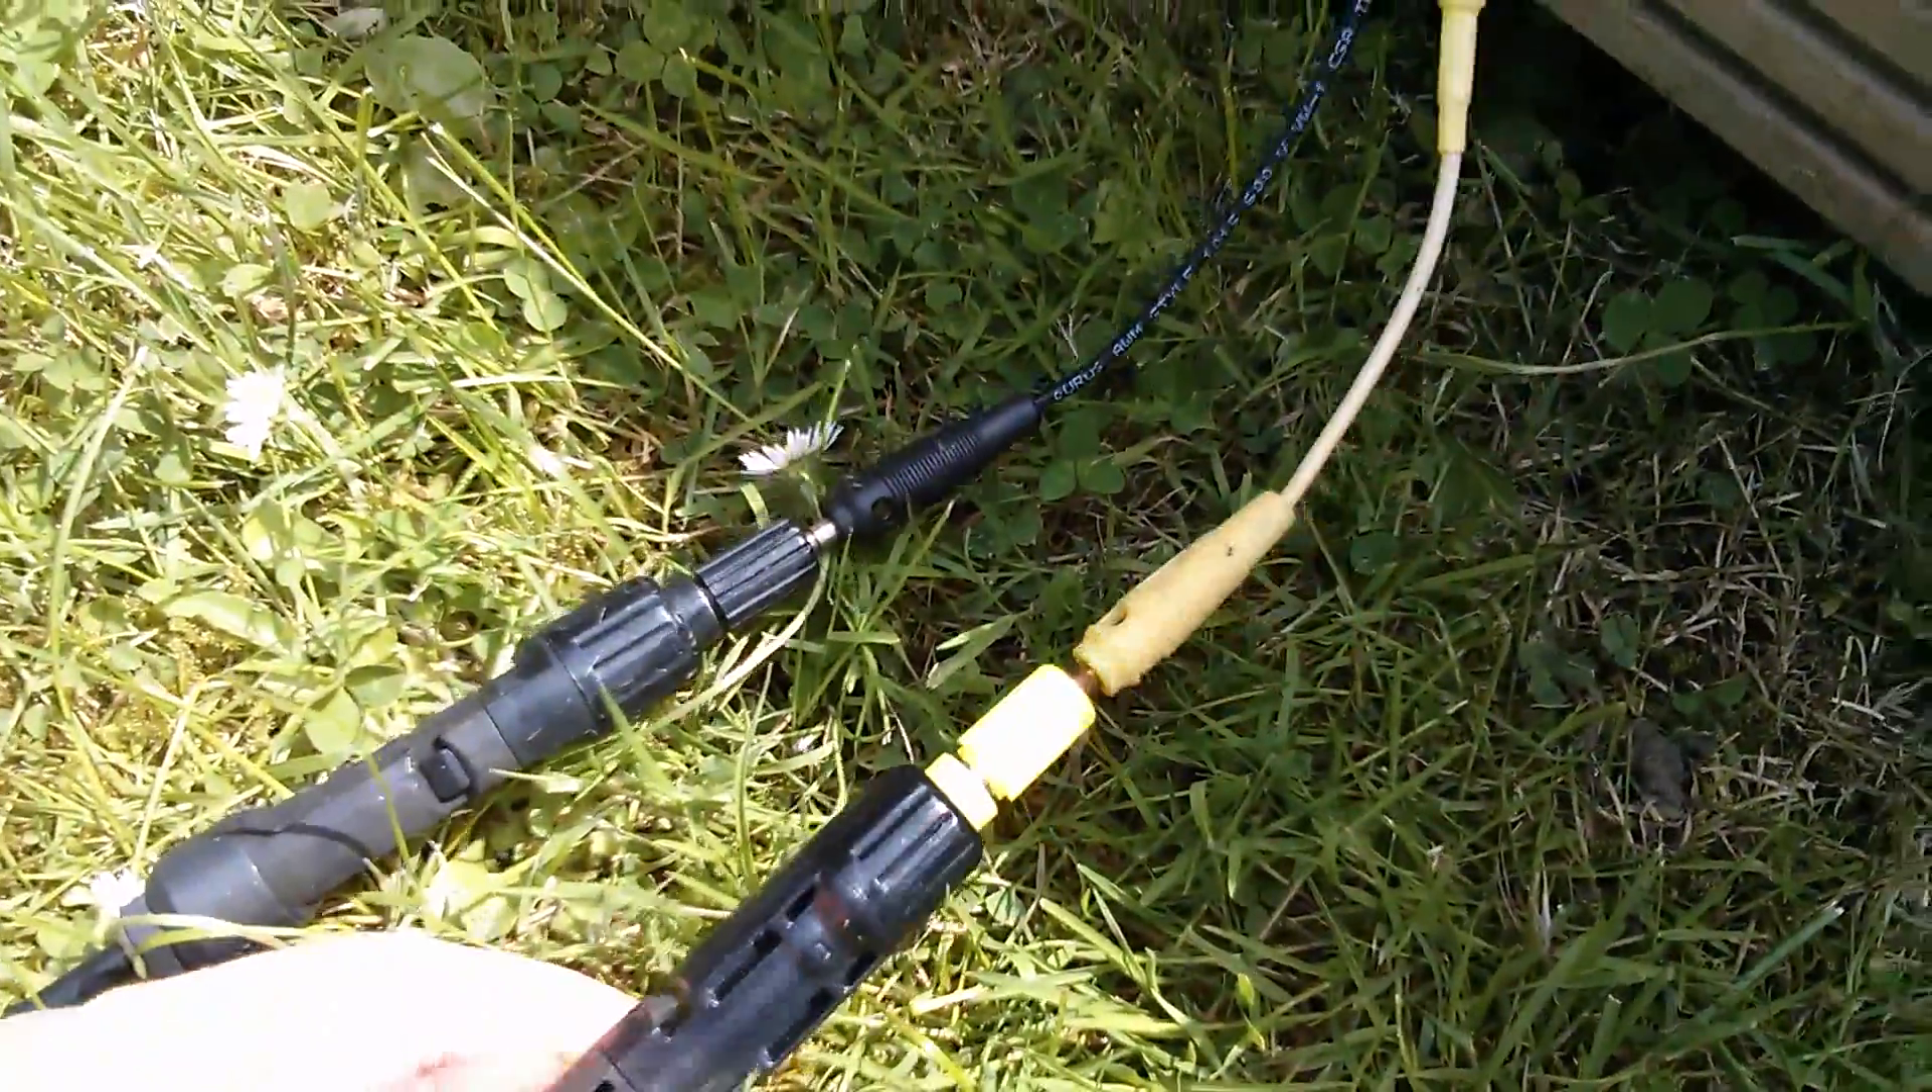Um I've now made my new yellow connector.